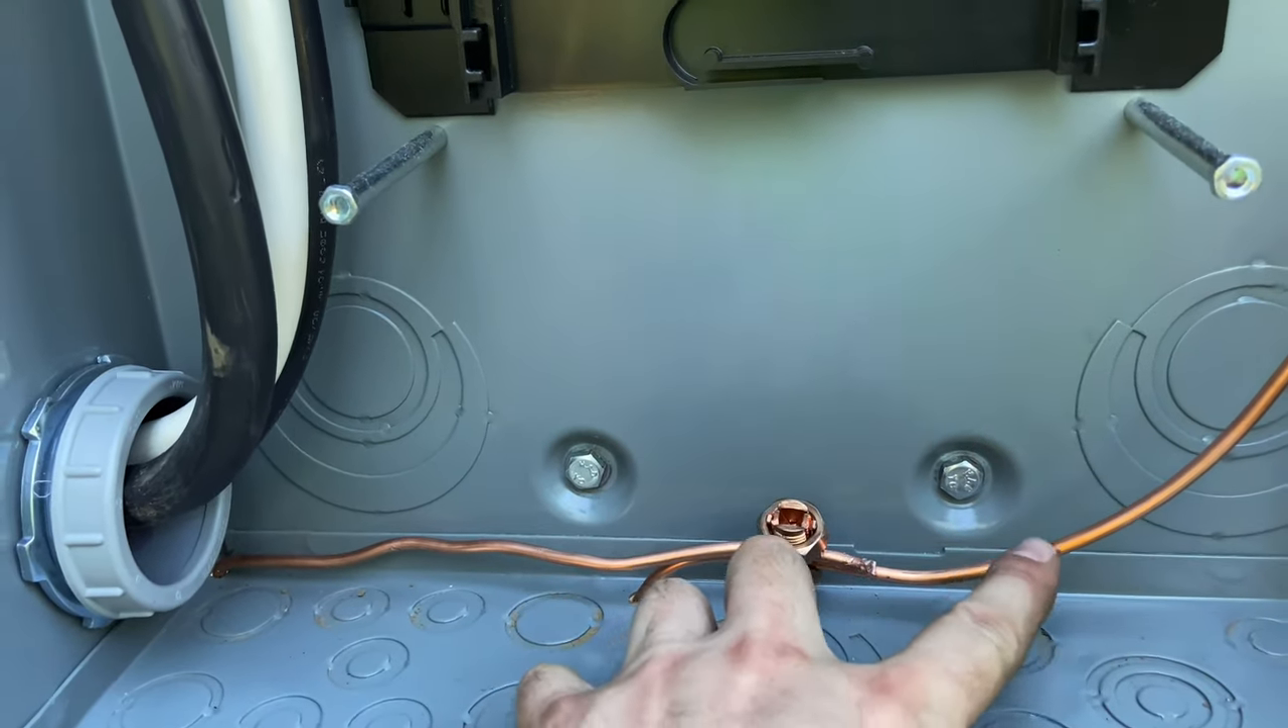Like in my case, I used a split bolt to tap onto this continuous feed.